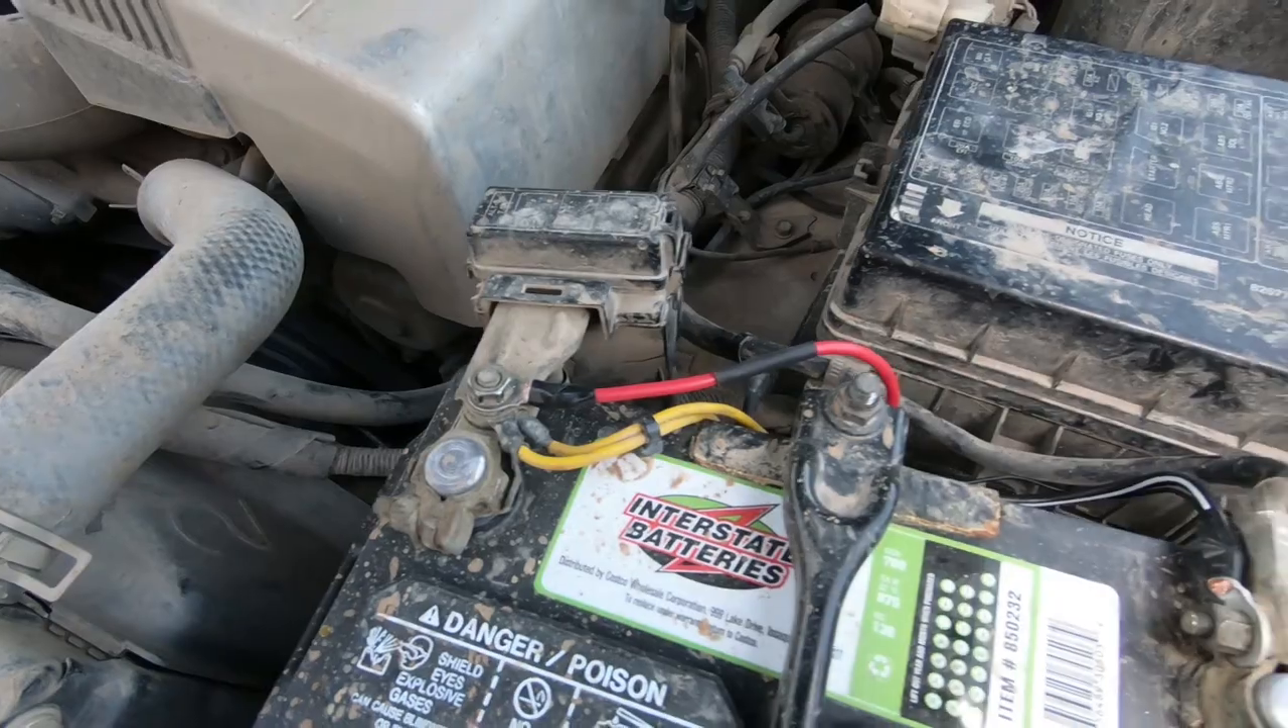Back here, you can see I have the positive and the negative hooked up.